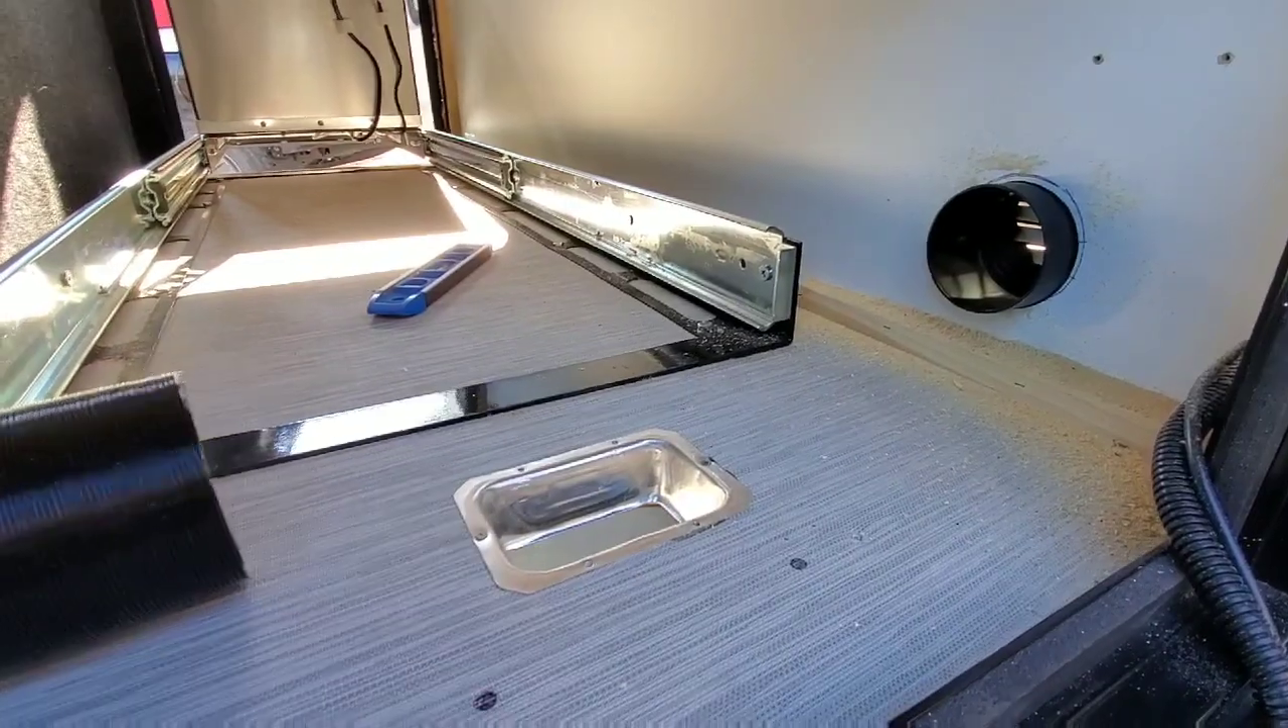There's the hole going into the trailer I put the vent that came with the system in there uh for now.